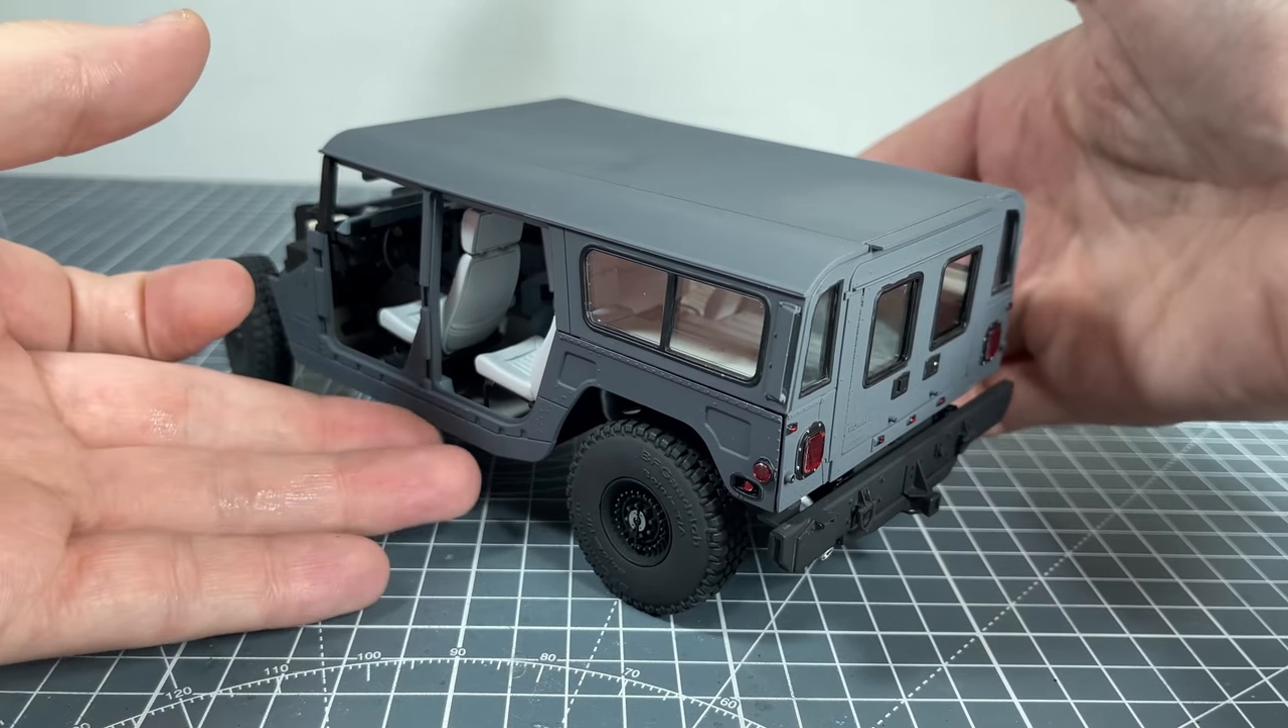There was a little back and forth, but eventually I managed to mount the roof okay, and all the panels lined up.